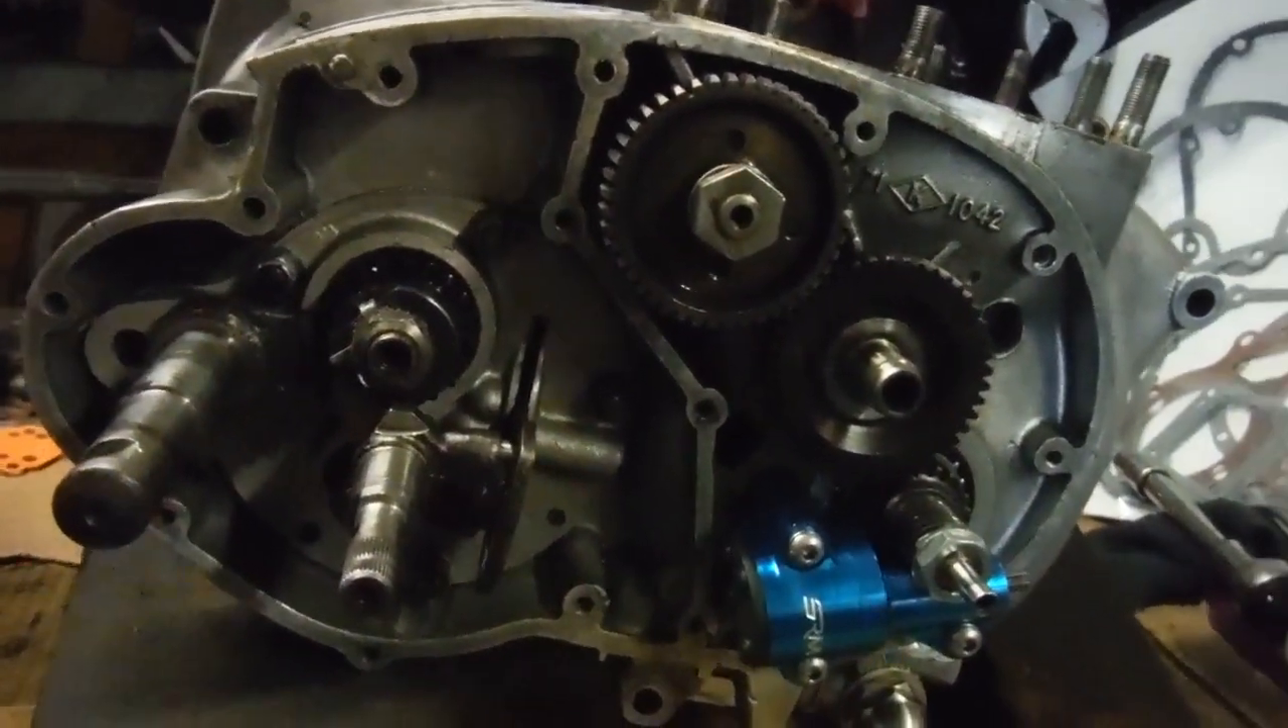I've got the timing side ready to put the timing cover on now.